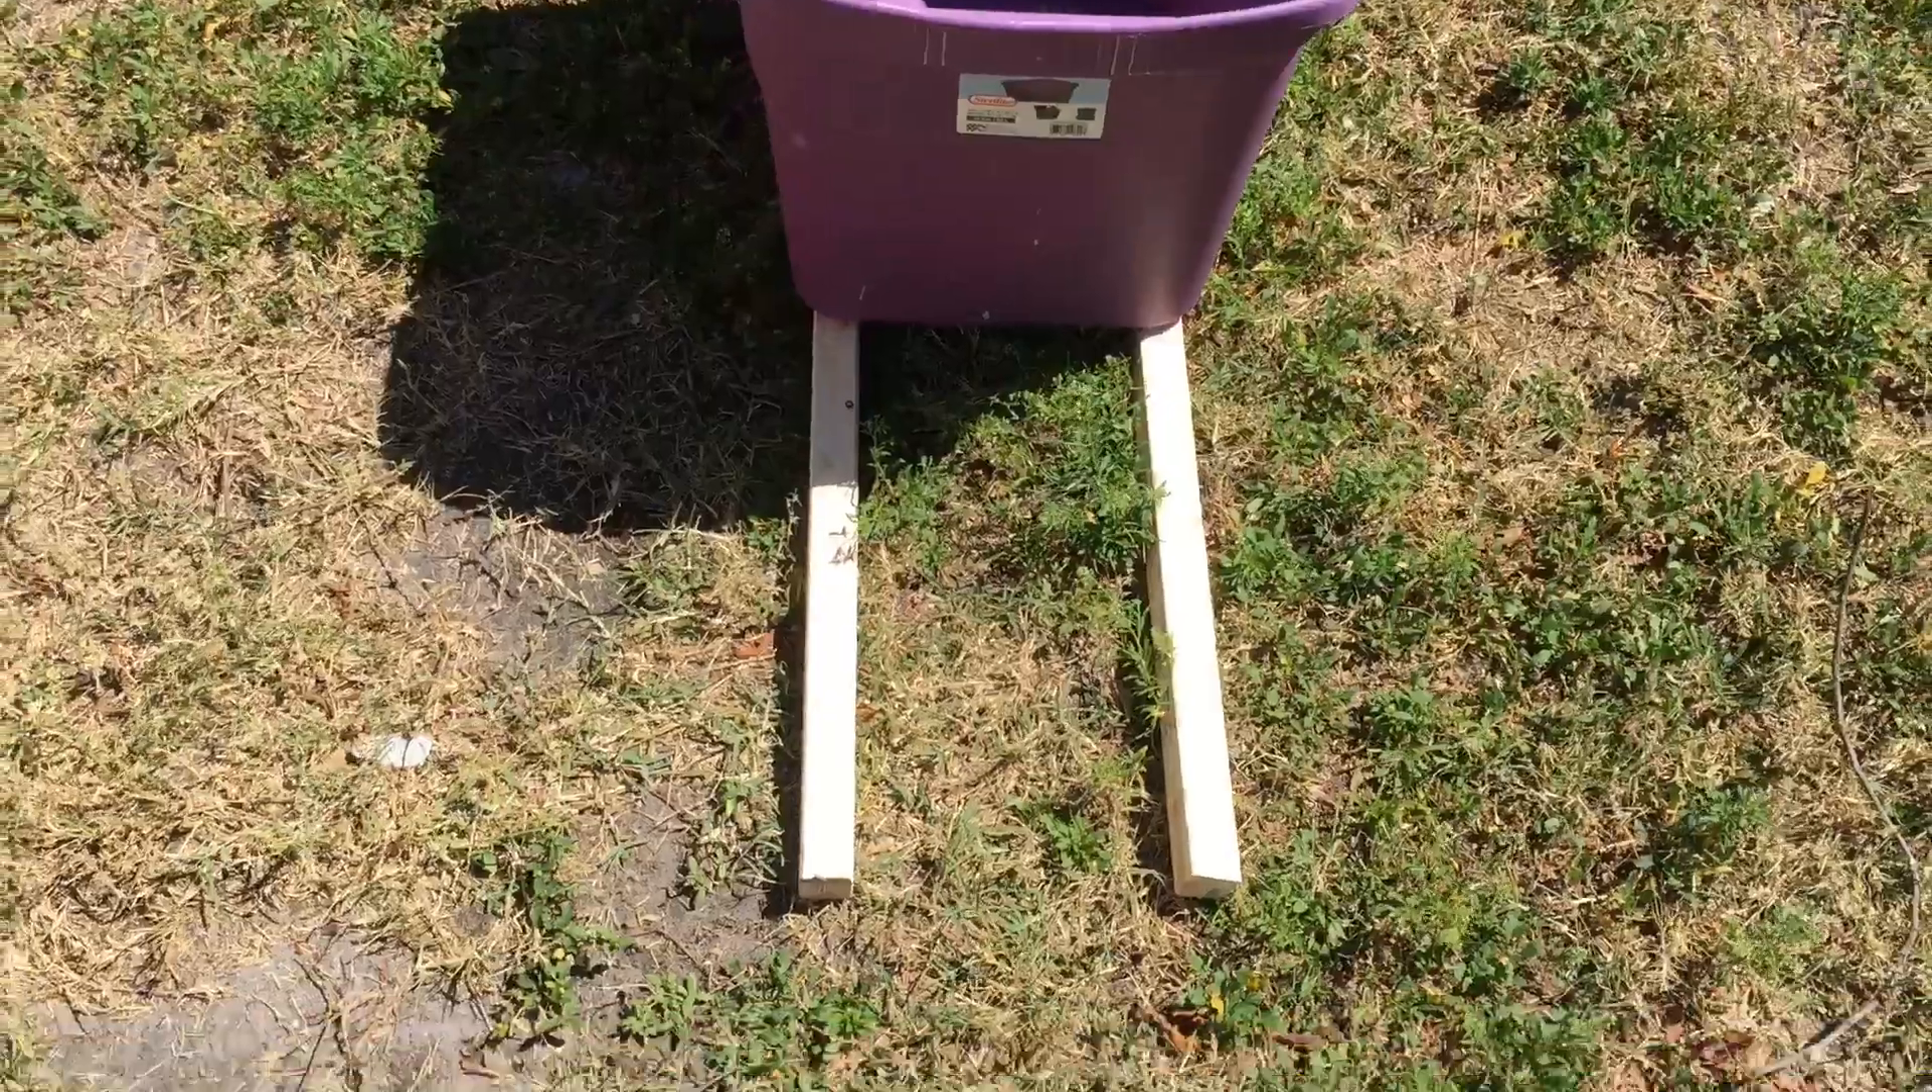Our excess bottom rail is all sticking out the front of the craft, and the front of the craft is denoted by the two purple bins.